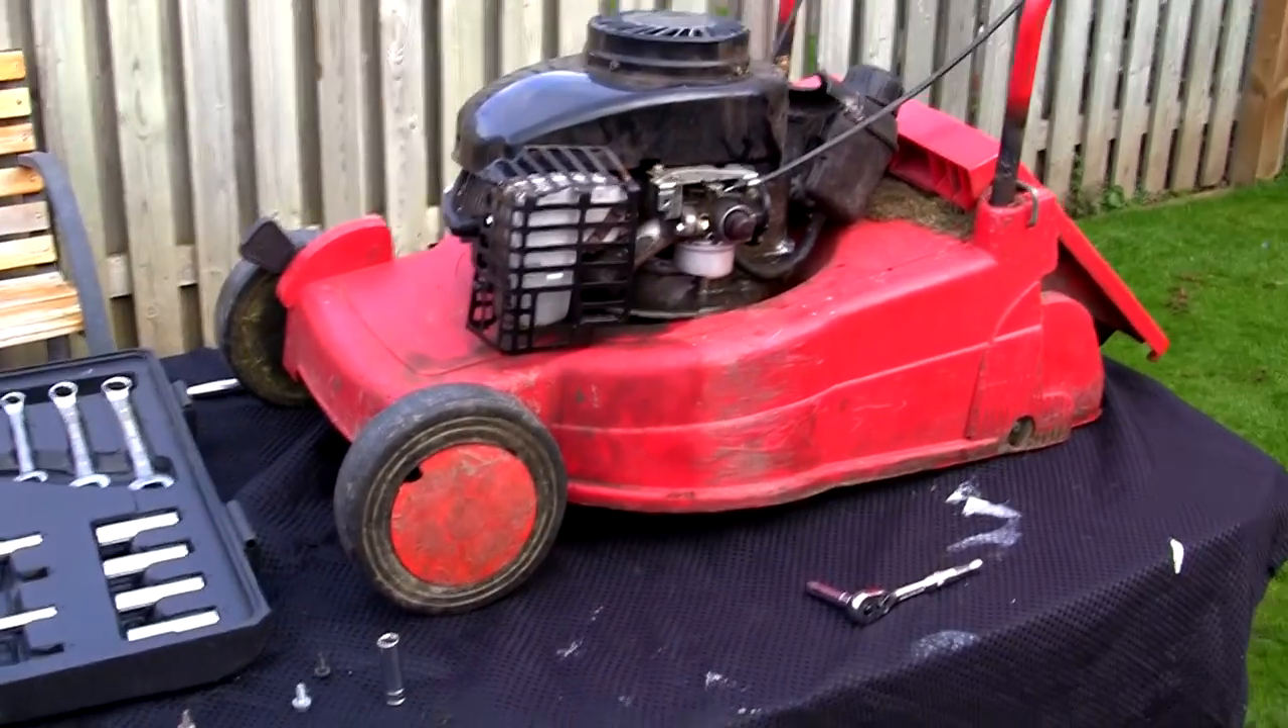So I've taken all these parts off here and I still can't get the recoil off.